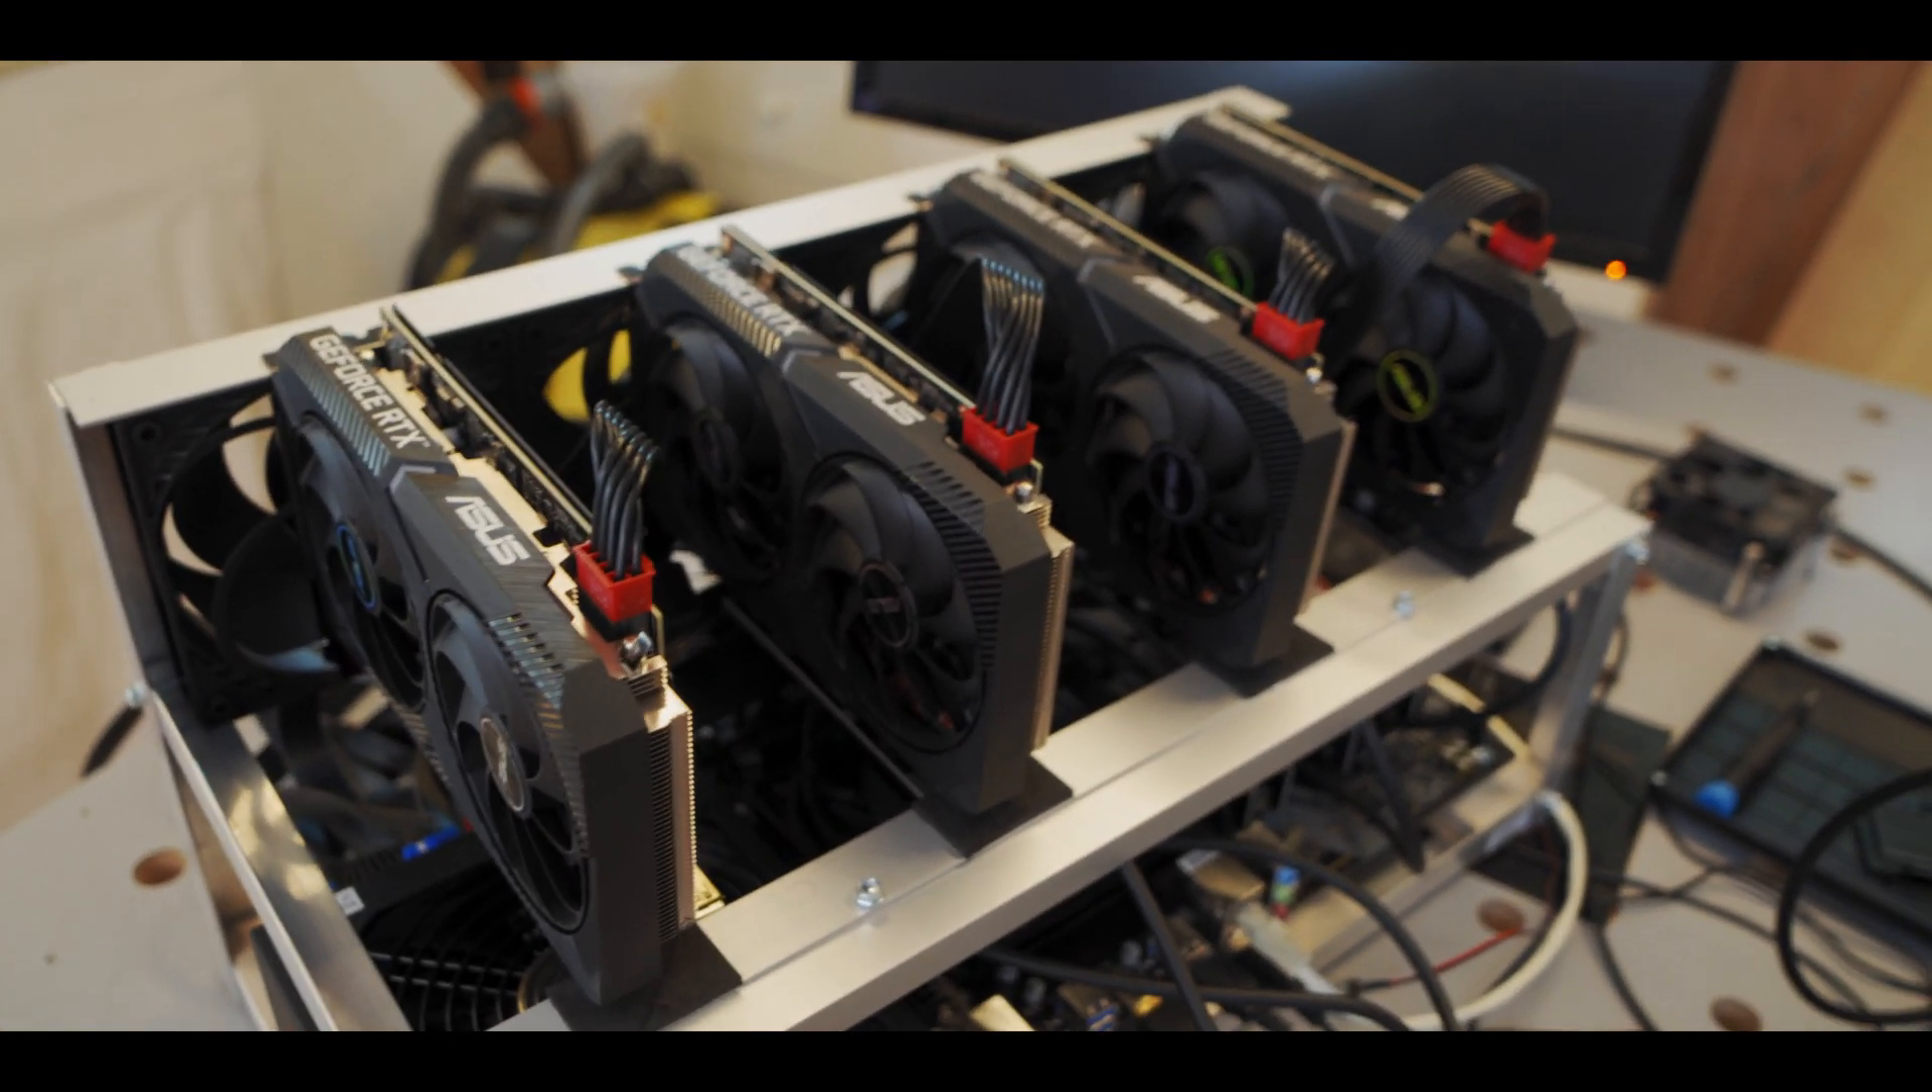All right we got all four GPUs plugged in now so let's turn it on.